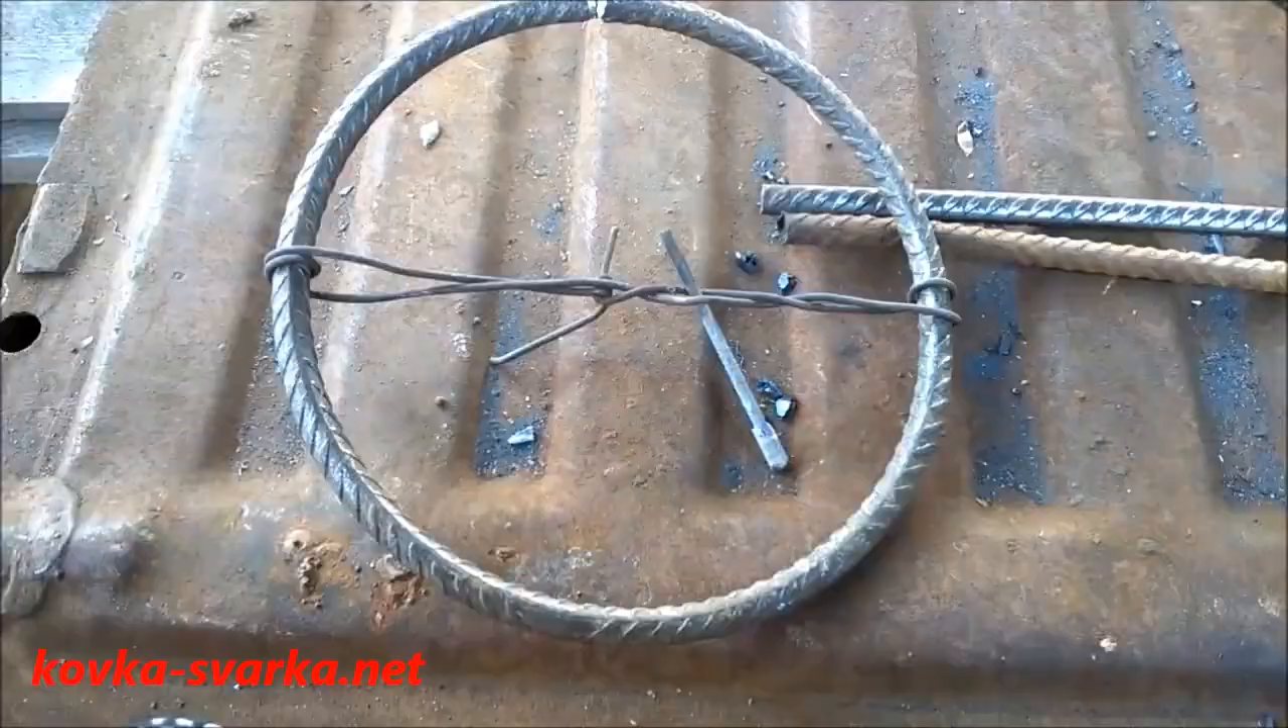Кольцо разрезал, отрезал лишние концы и теперь надо соединить это кольцо, чтобы оно стало единым целым.